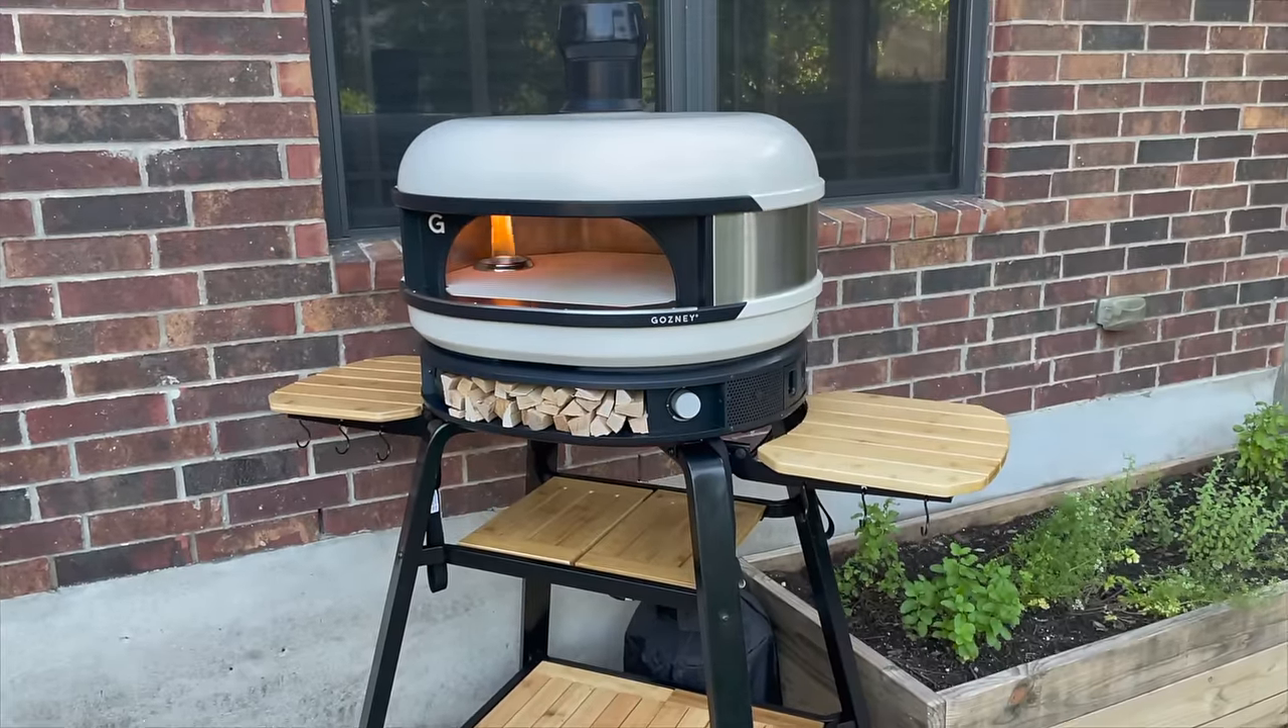So we got everything put together assembled on the stand.